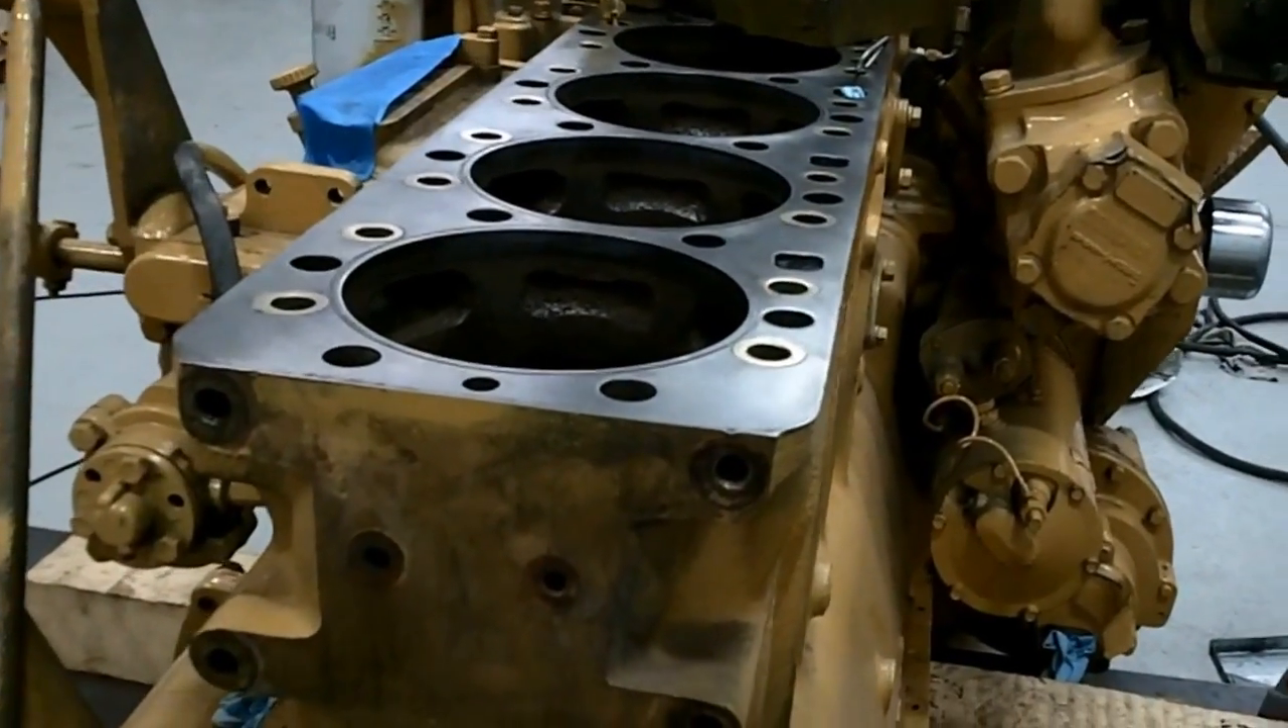OK, we got the head off. Pistons and sleeves are out.